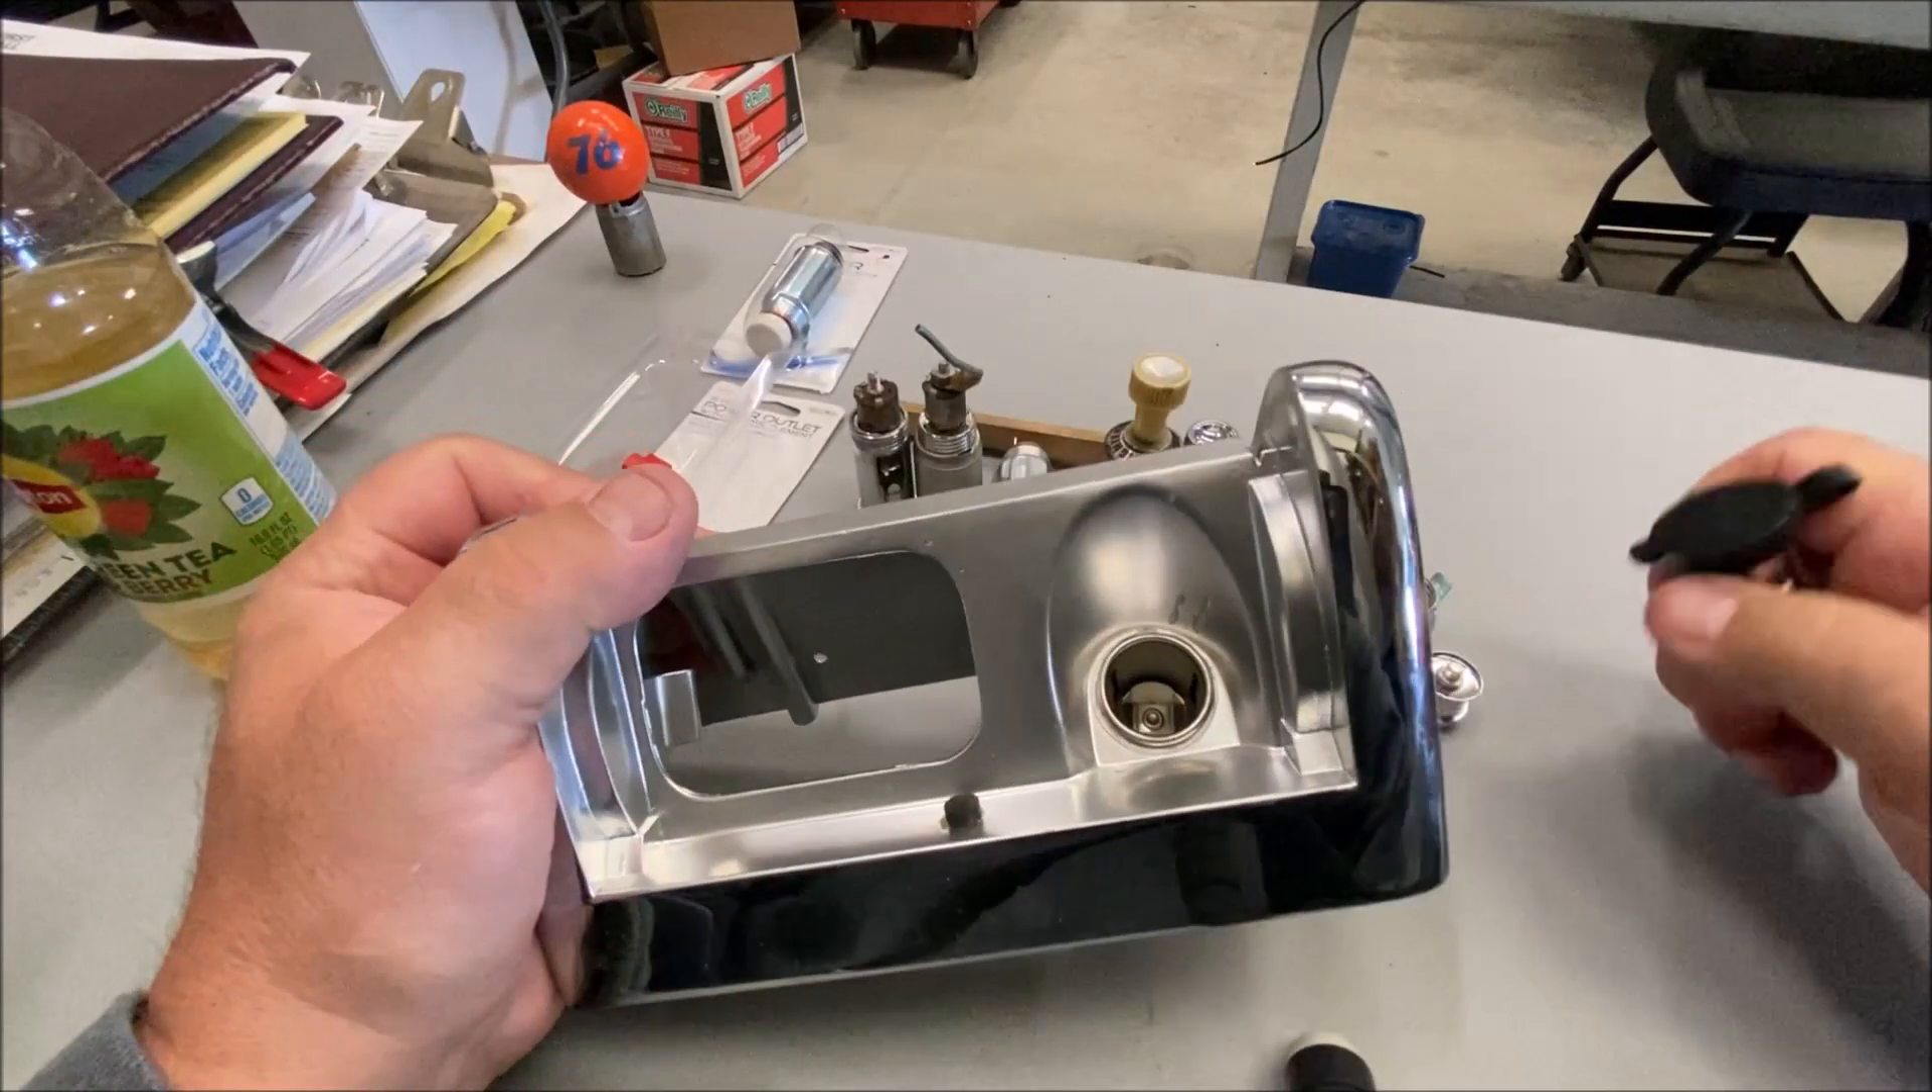I've got a cigarette lighter in there now.